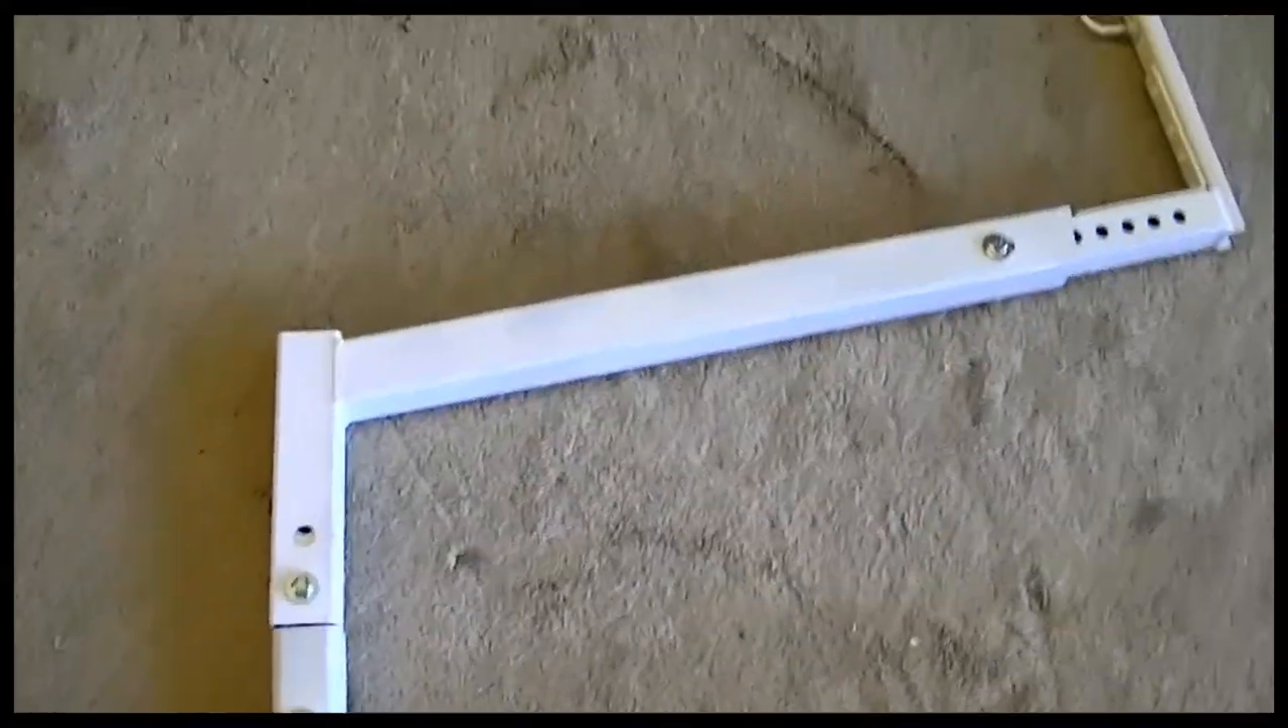So this is an assembled mock up. And I just put the bolts in.